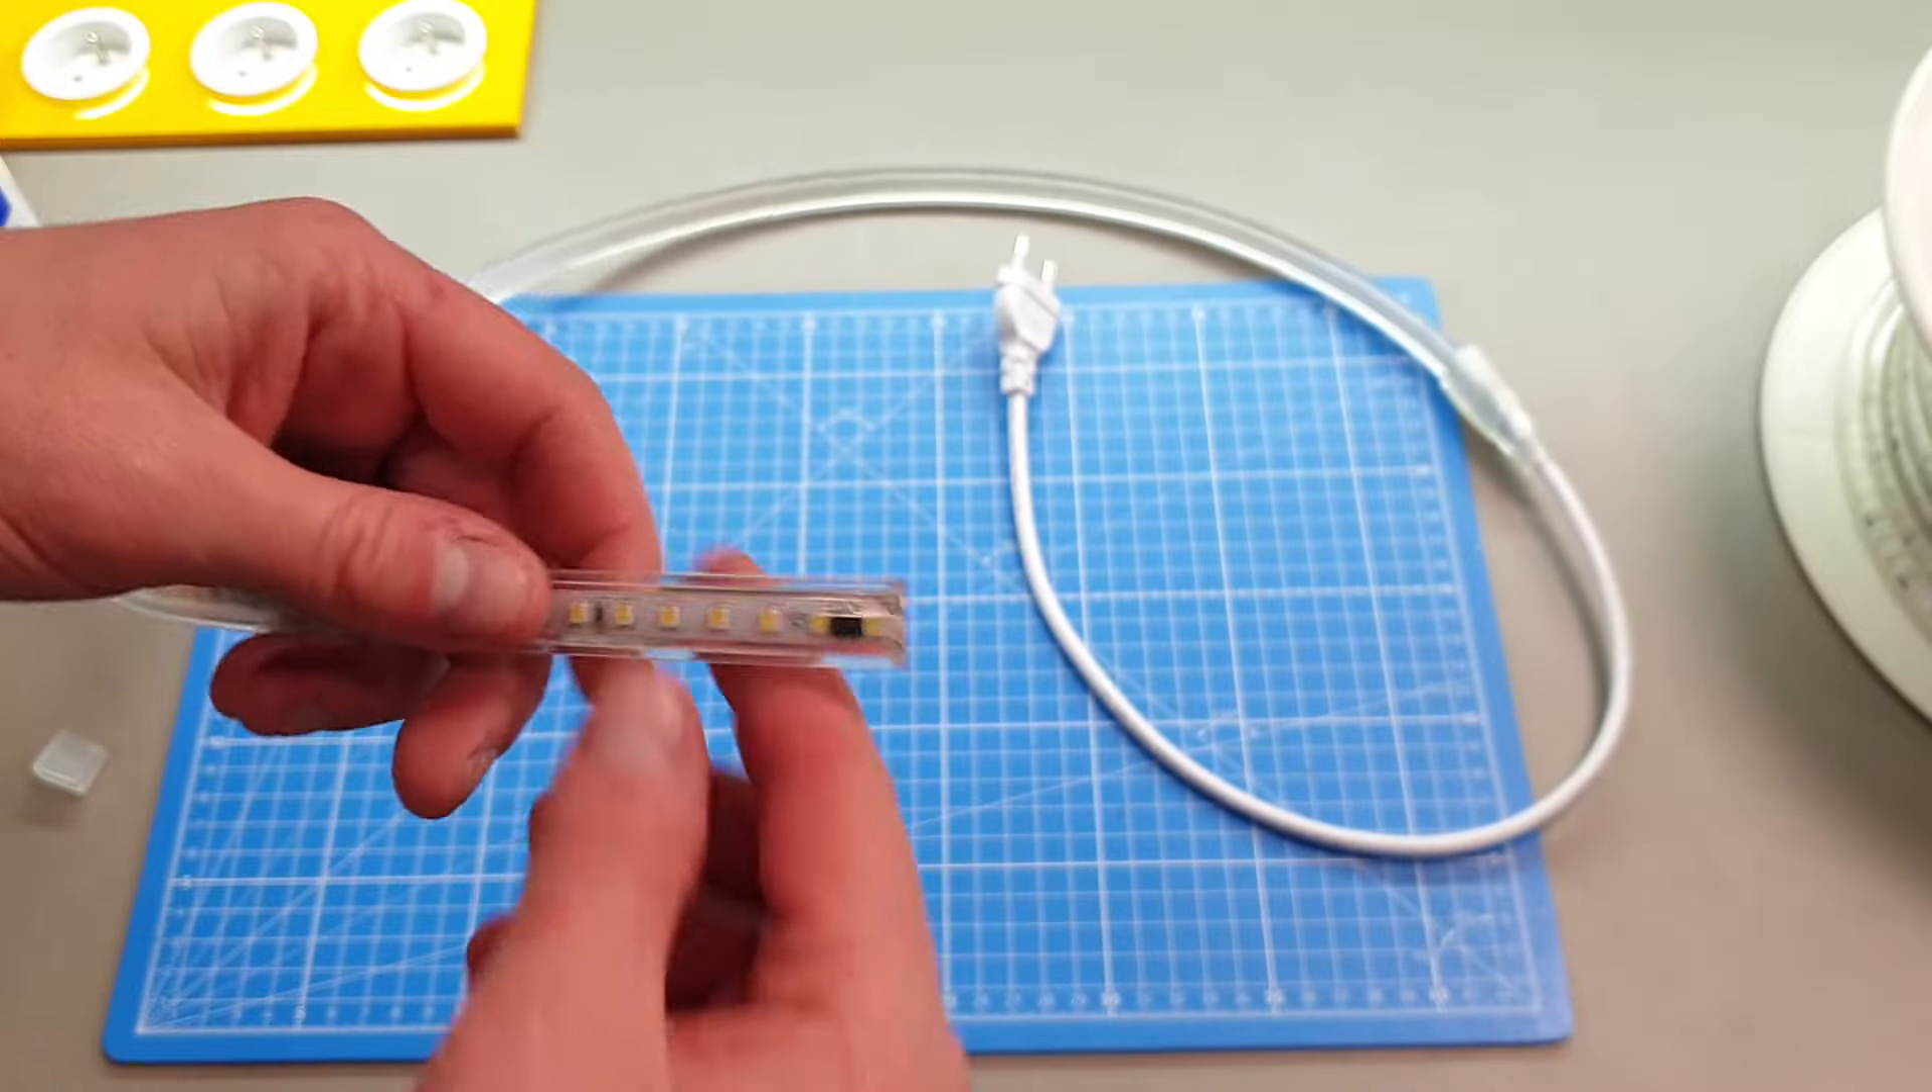On a mis le connecteur d'alimentation ensuite, il nous reste l'autre extrémité à venir isoler.